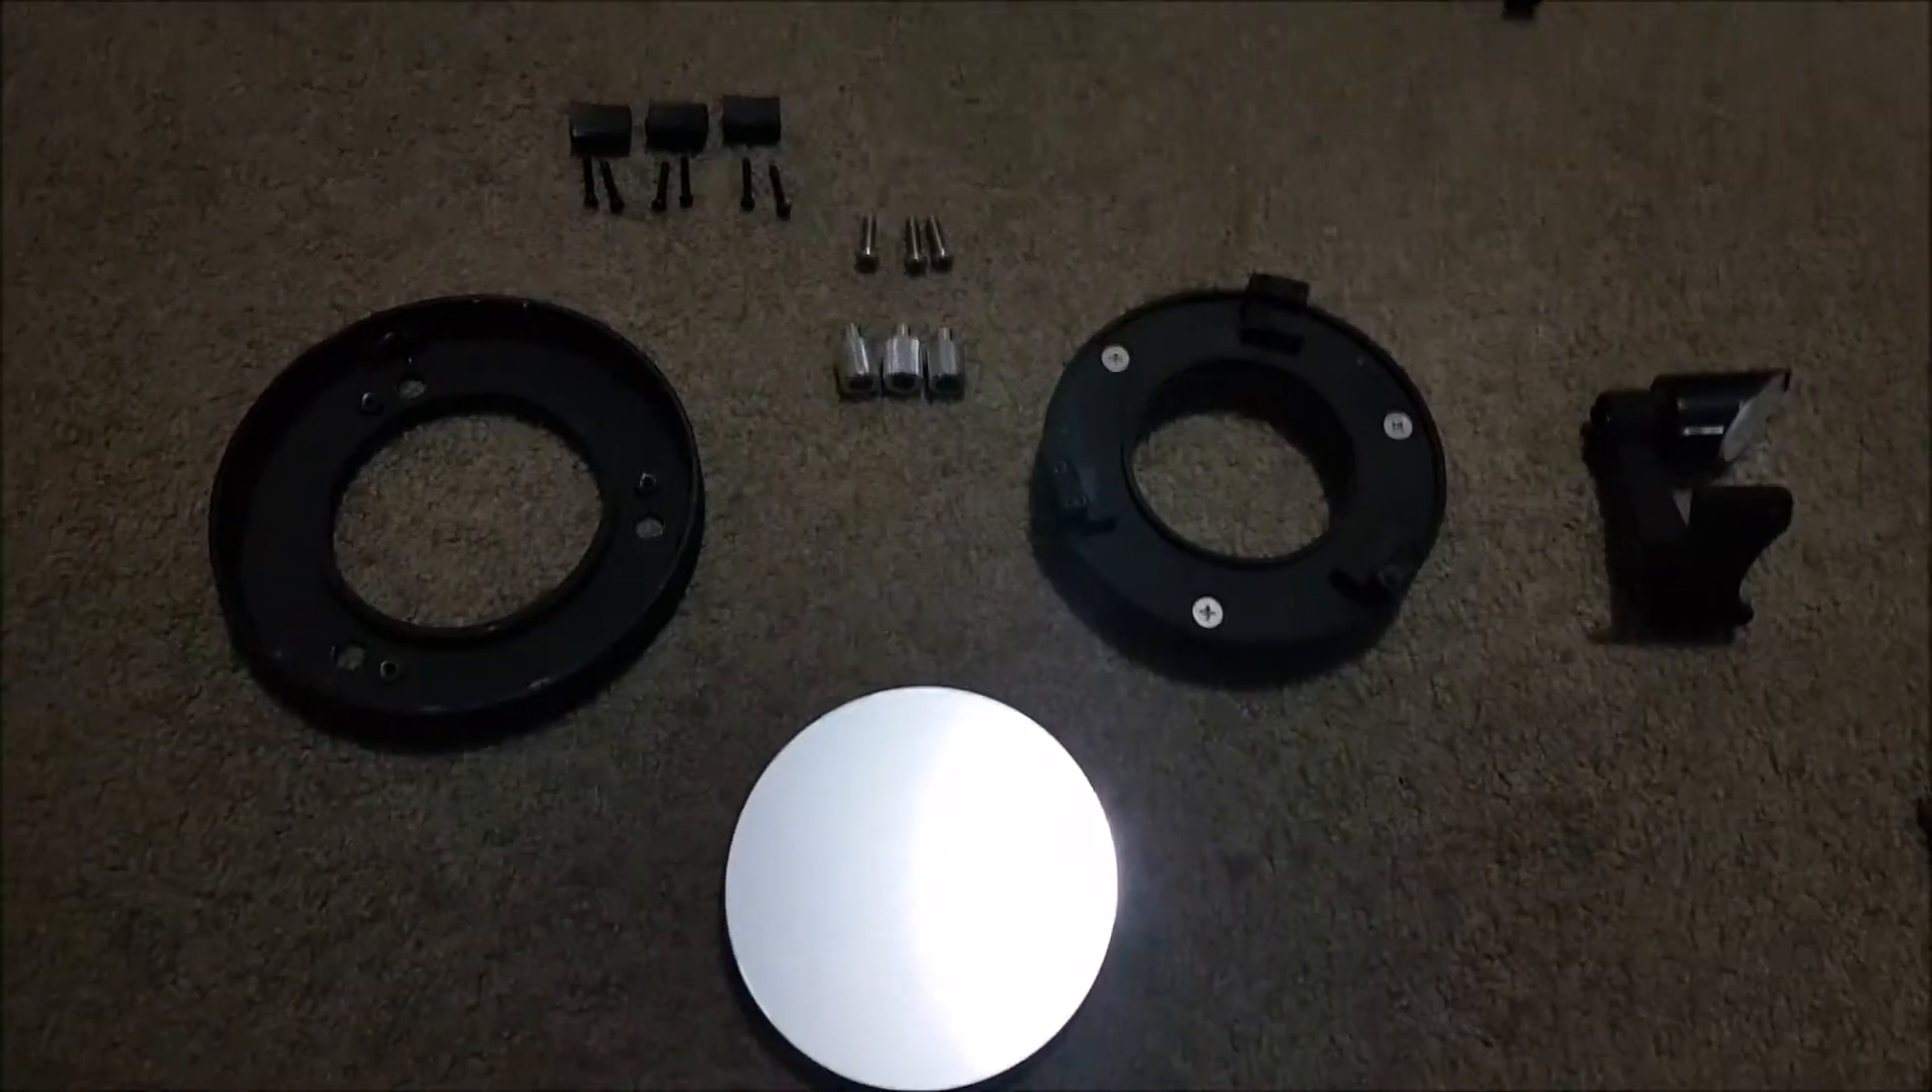There's the mirror cell completely taken apart.